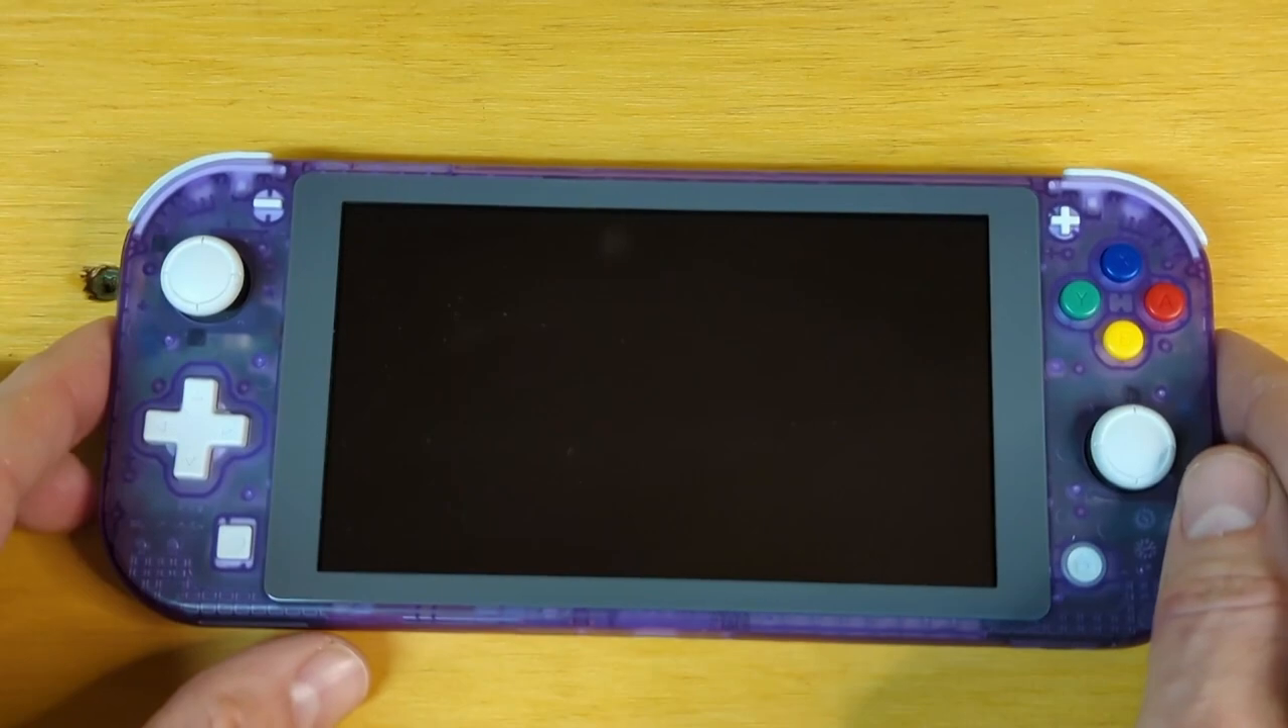And with that, our Nintendo Switch Lite Shell Swap is complete.